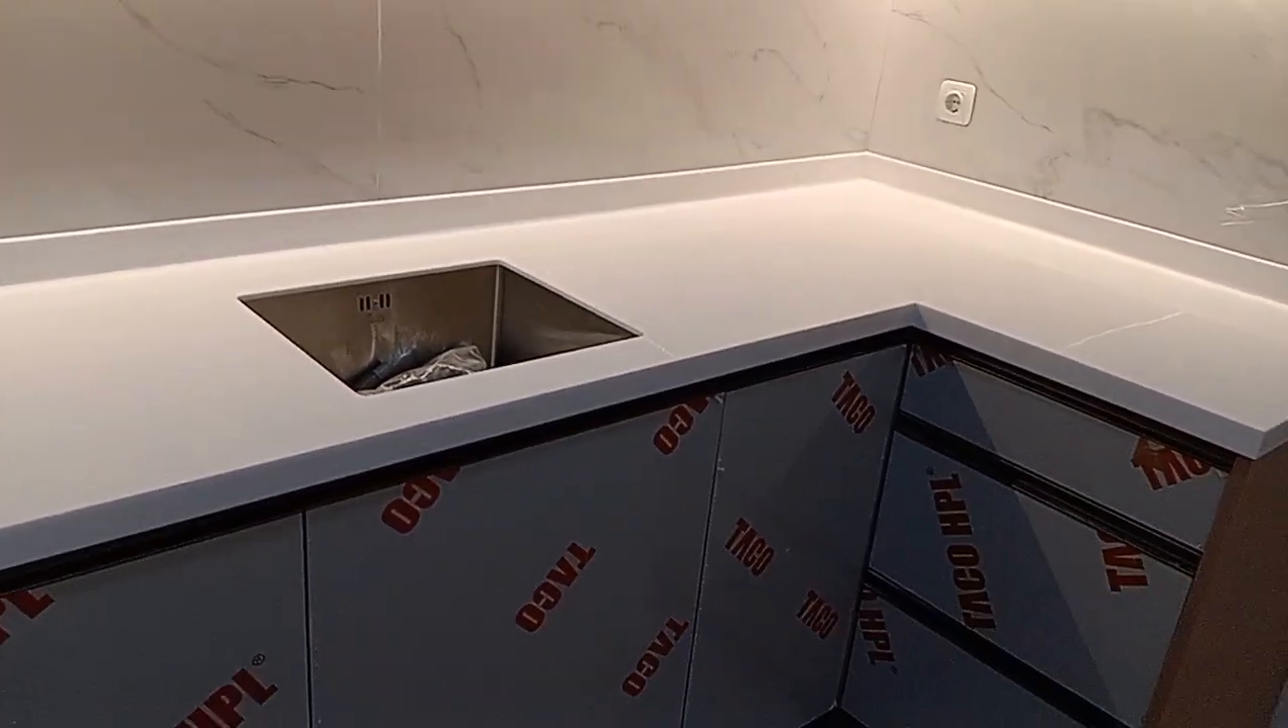Cuma kerannya nanti nyusul ya guys belum ada kerannya ya.